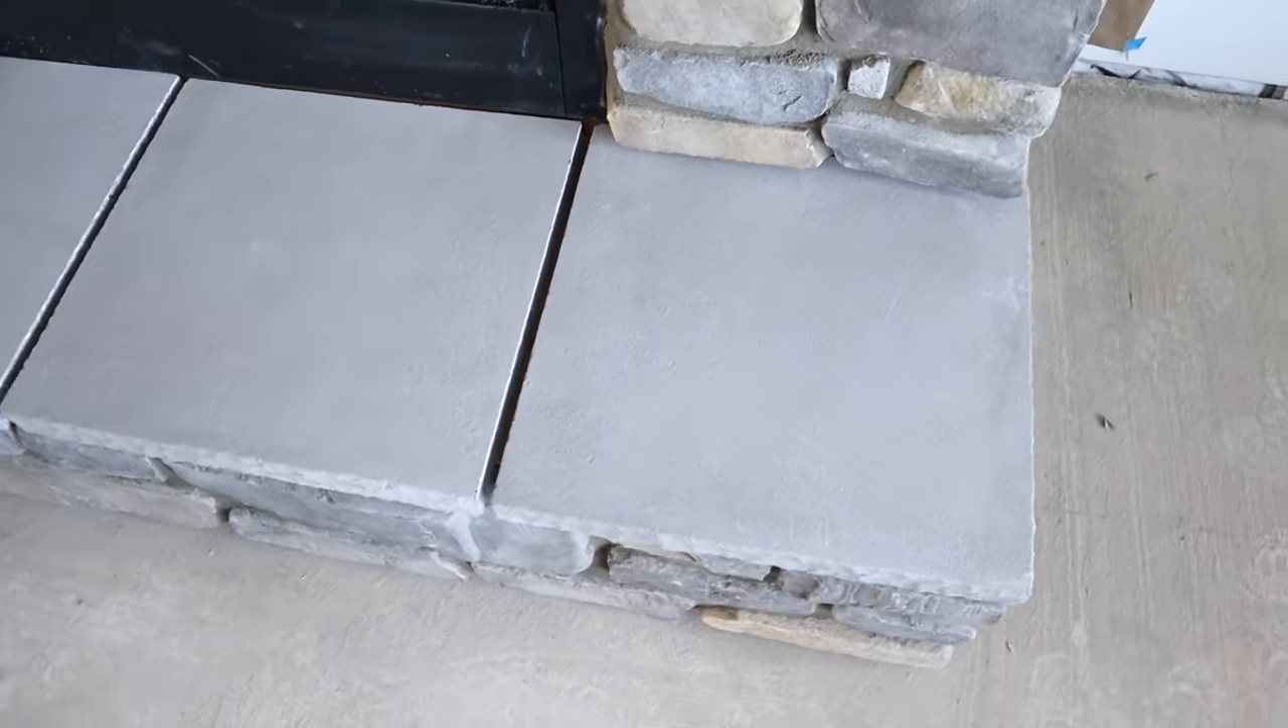As you can see all of the joints look nice and even.